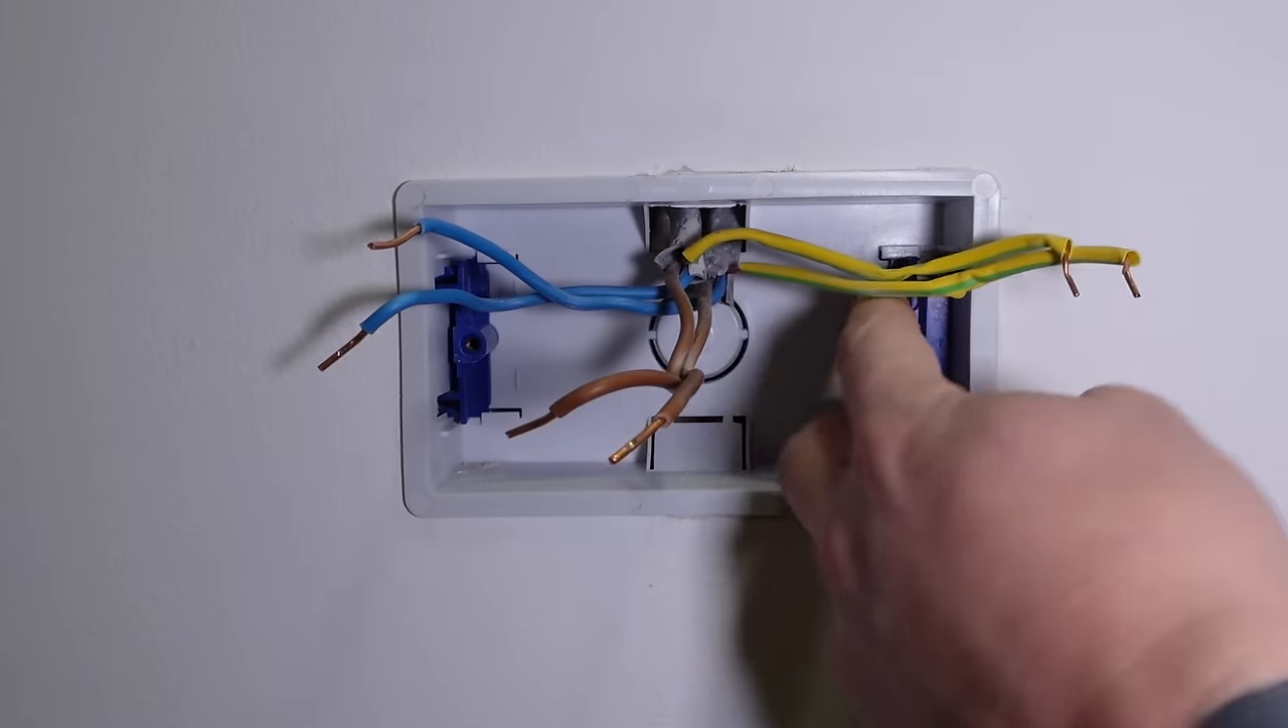Now just check that it's level, which it is. And you can see that the box is now fitted in the hole.